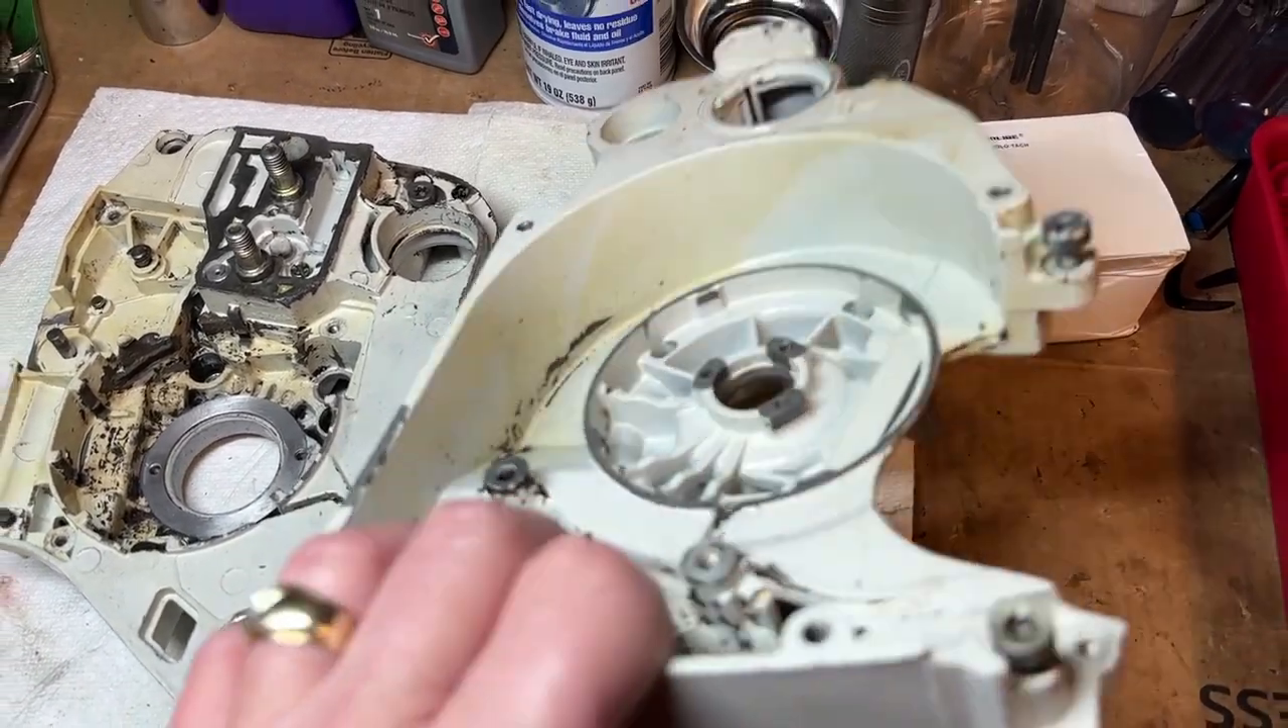So we've got the cases broken down, cleaned up some of the really gunky stuff.